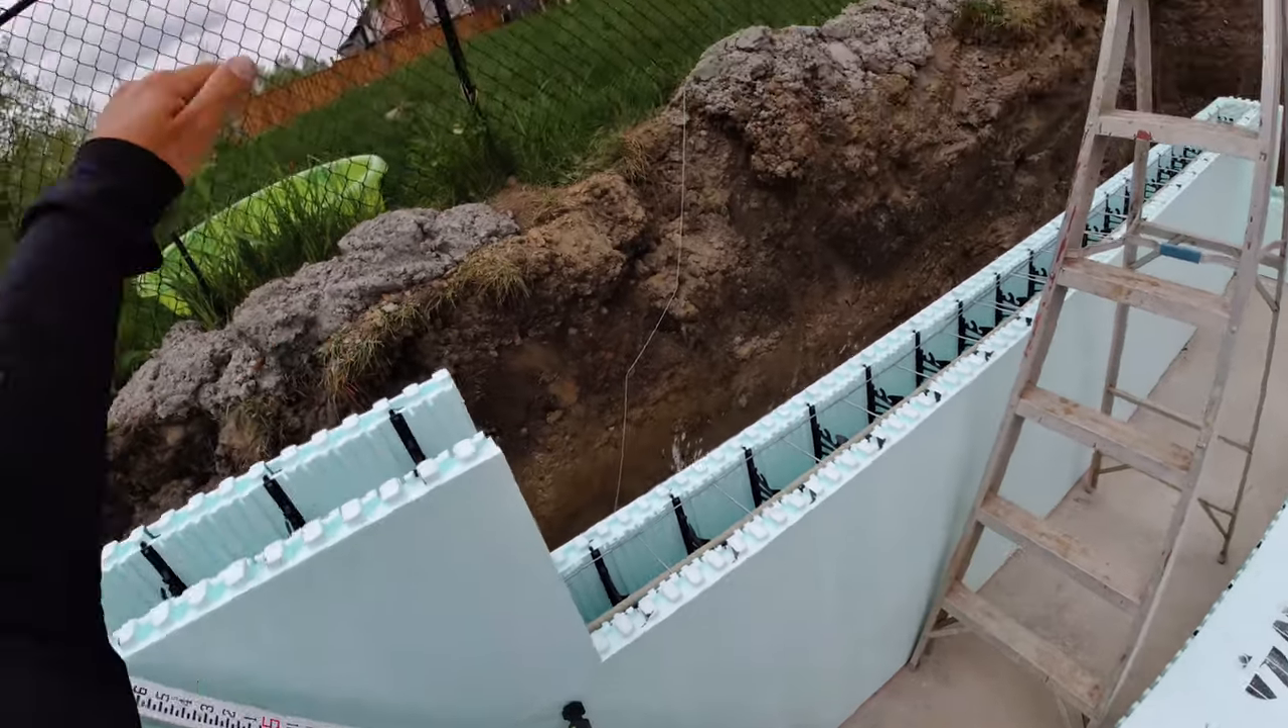As you can see behind me we are starting to throw down some of our insulated concrete walls, this is what our pools are built out of.